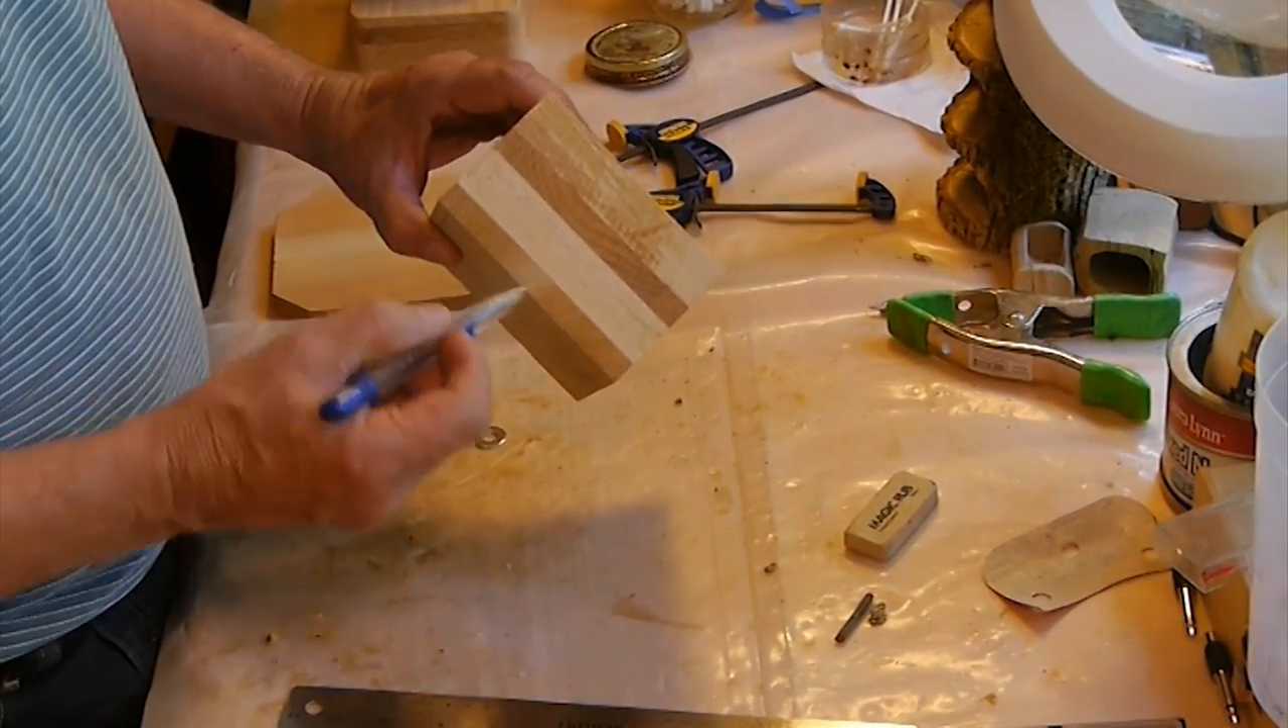I've already glued up my blank. I've got two pieces of cedar and two pieces of white pine.